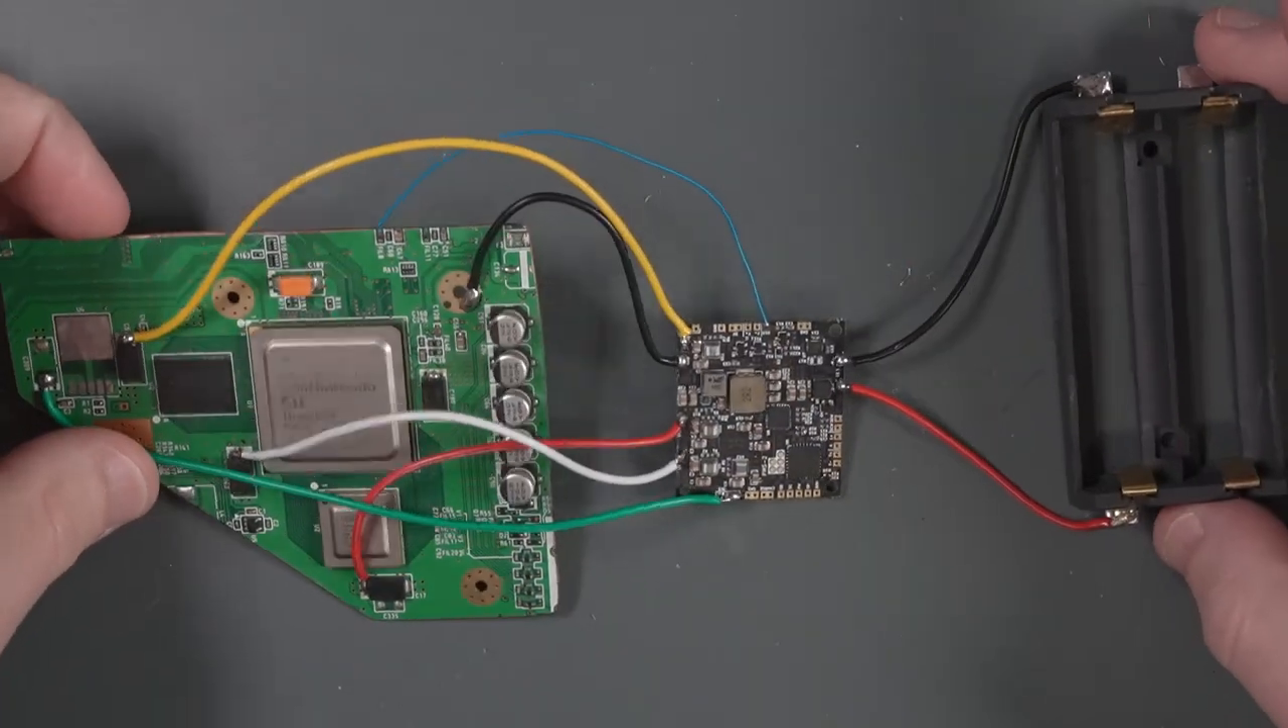Now that we have the voltage wires connected between the PMS2 and the trimmed Wii motherboard, let's put all this aside for a second.